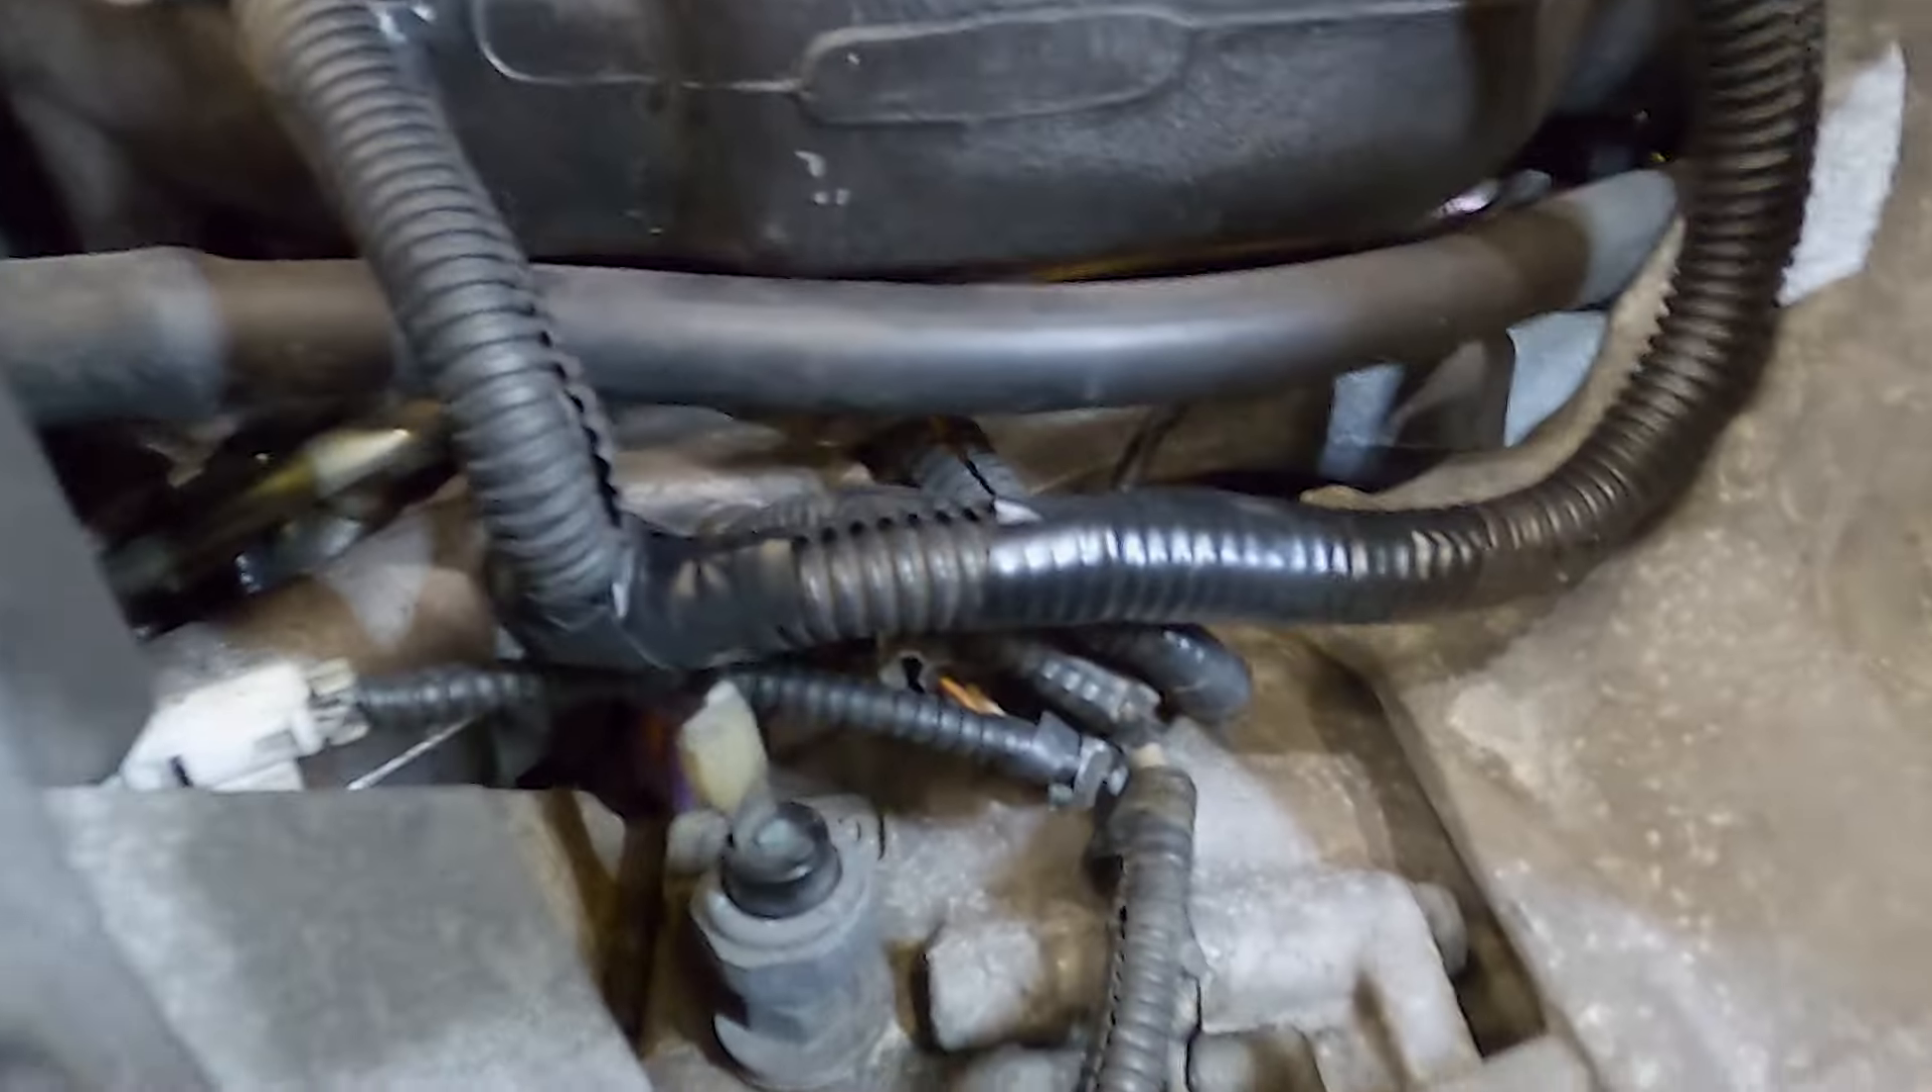There you go finished loom right there.